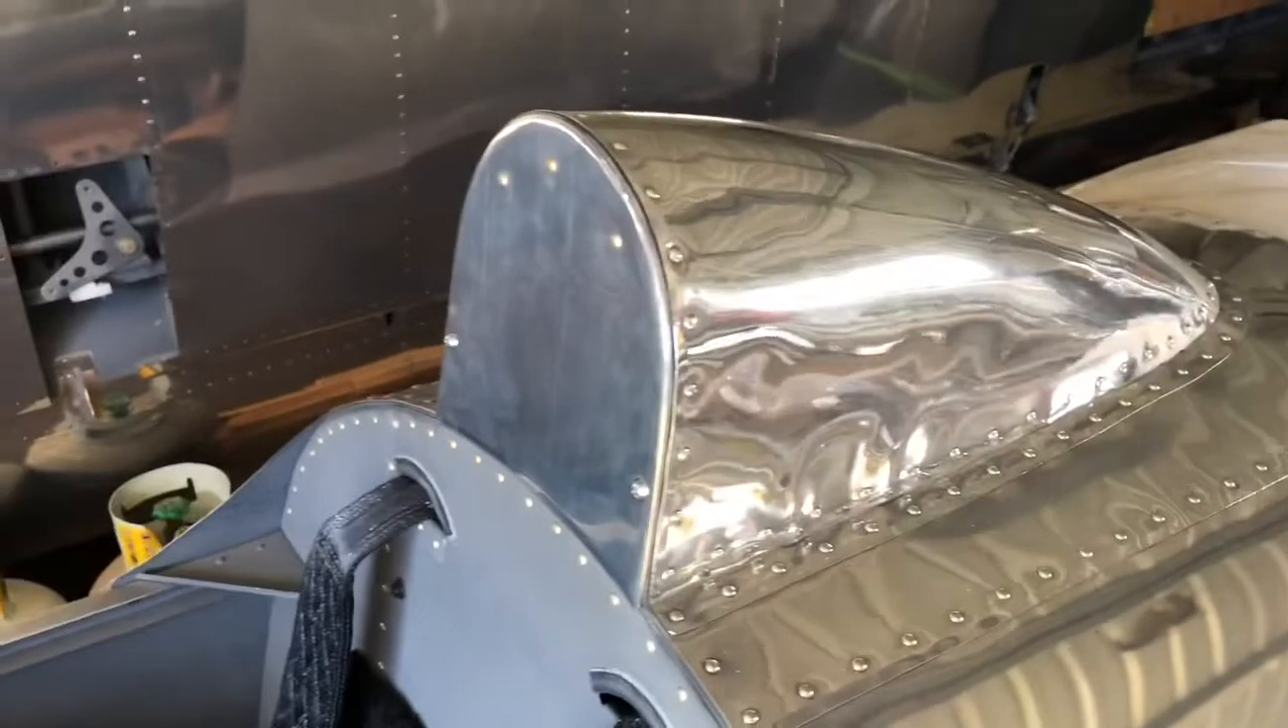So not too much done. I finally got around to finishing off the headrest there.